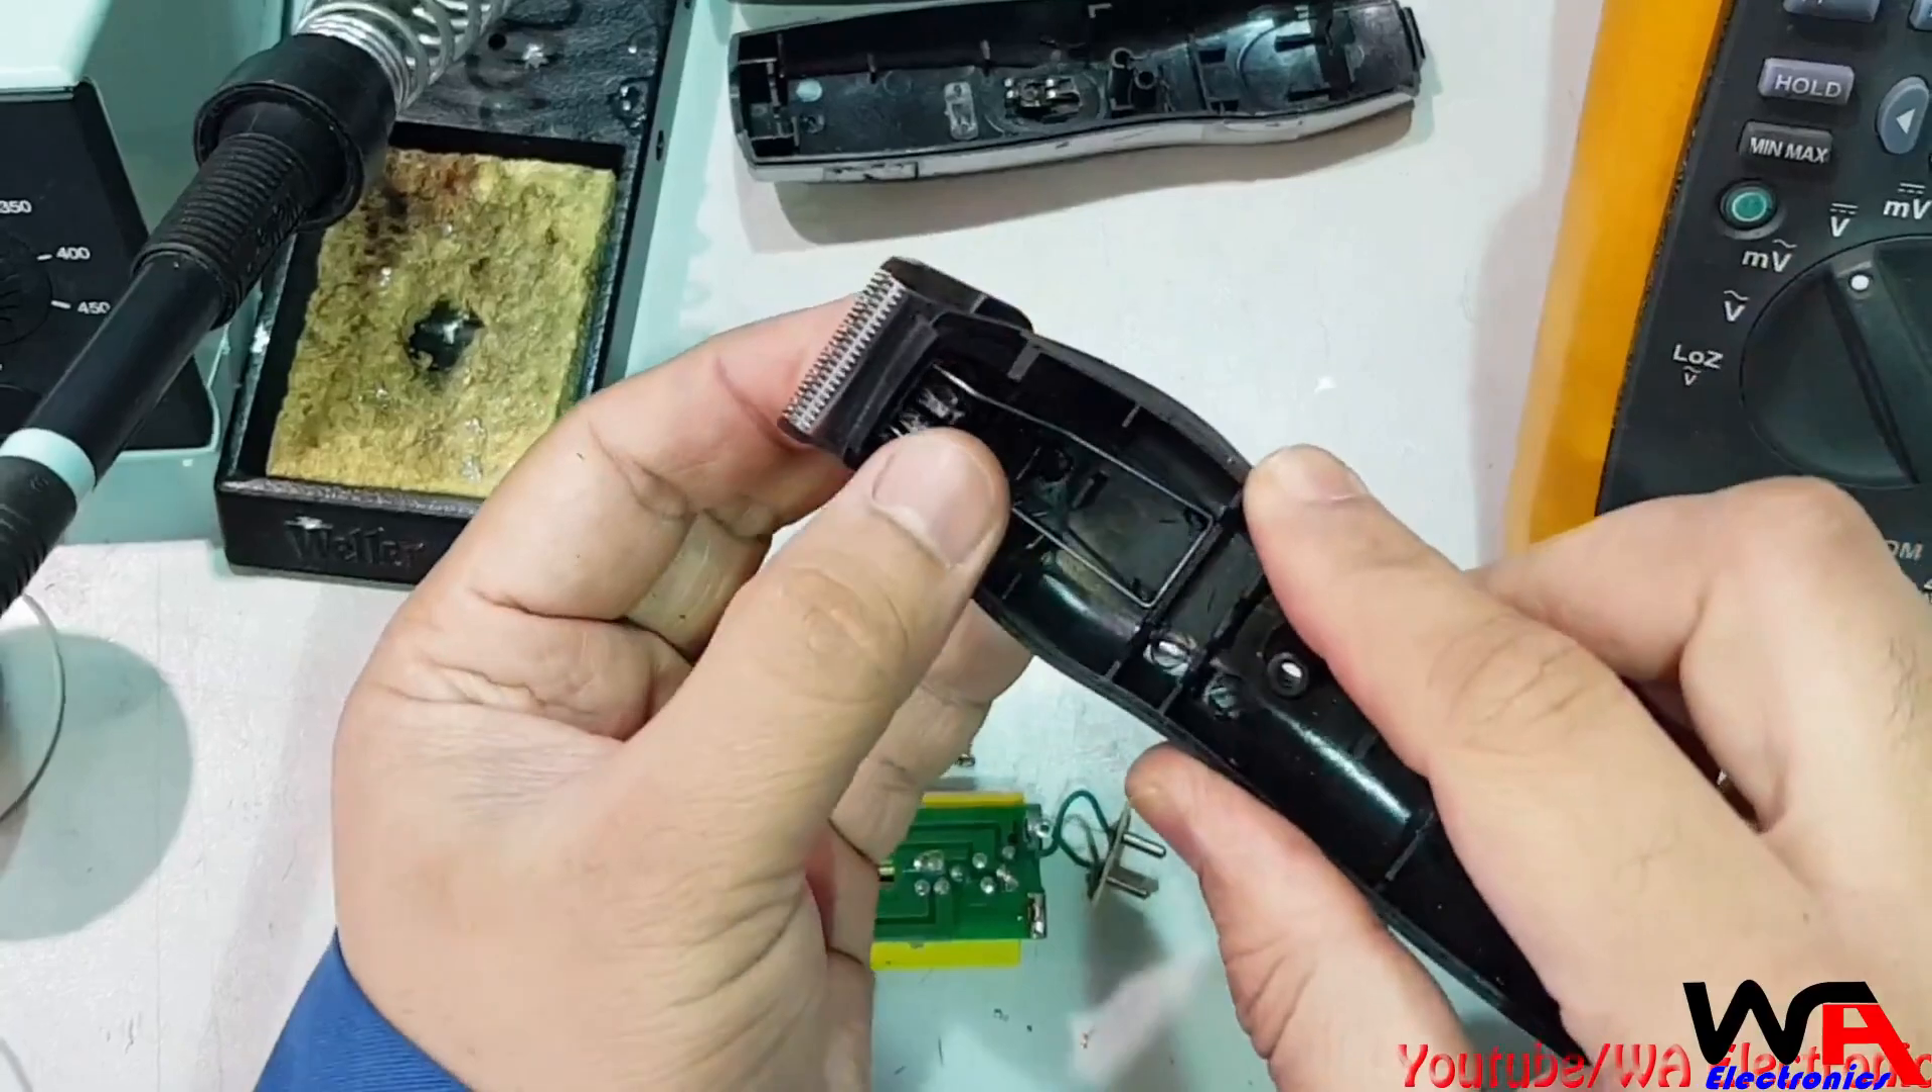یہ بلیڈ ہم نے واپس مشین کی بیس کے ساتھ لگا دیئے ہیں۔